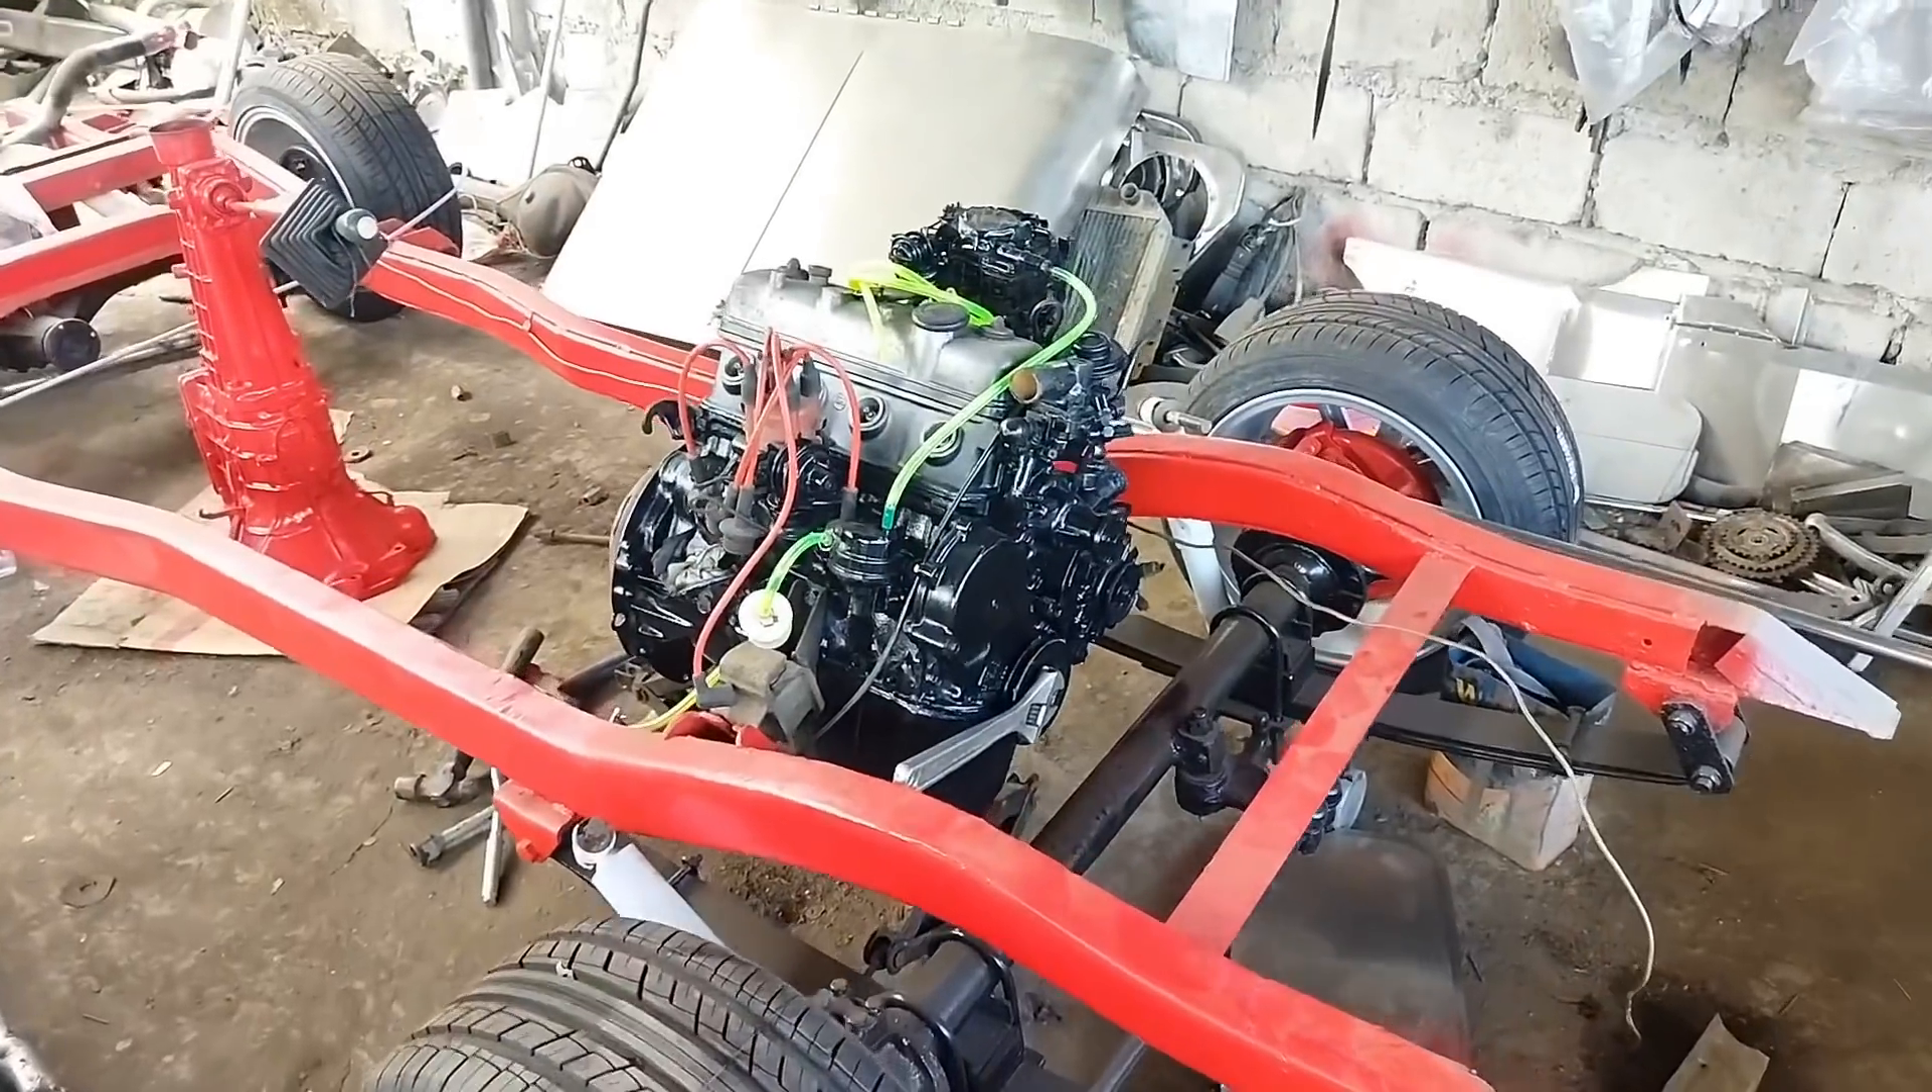So yan guys, nakabit na yung makina niya.